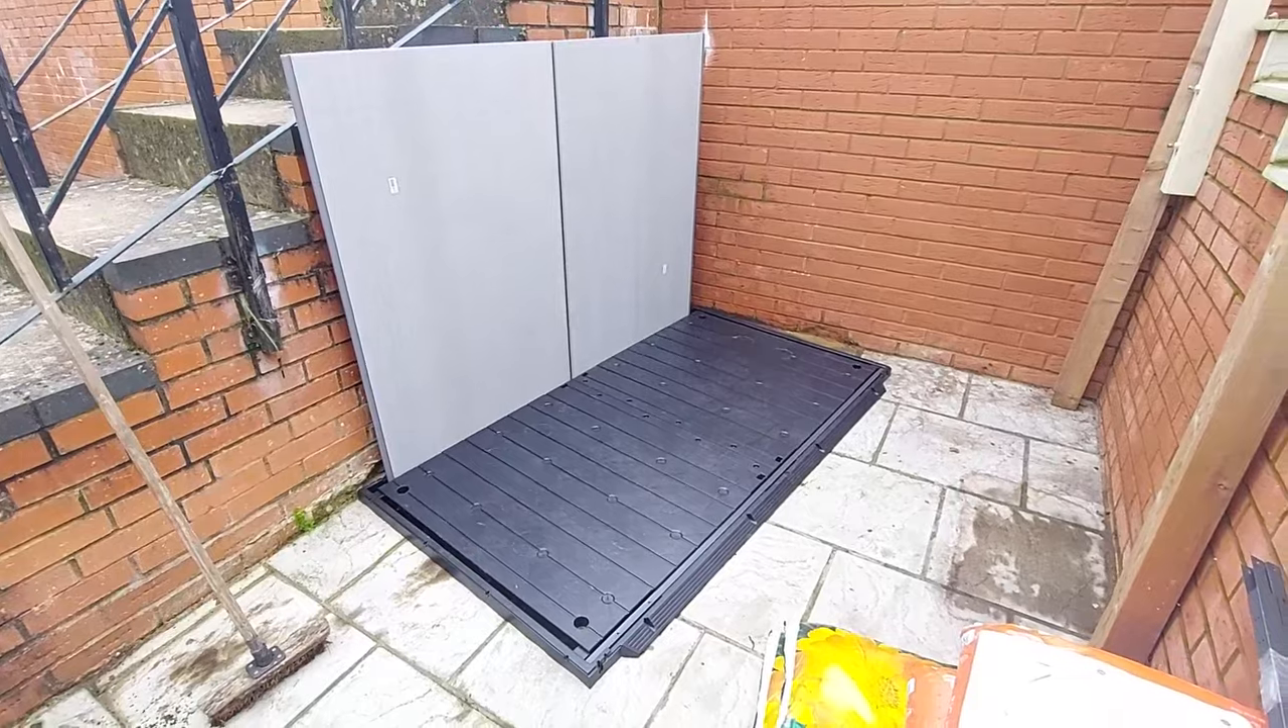So I just assembled the base and I've got the back fit up.